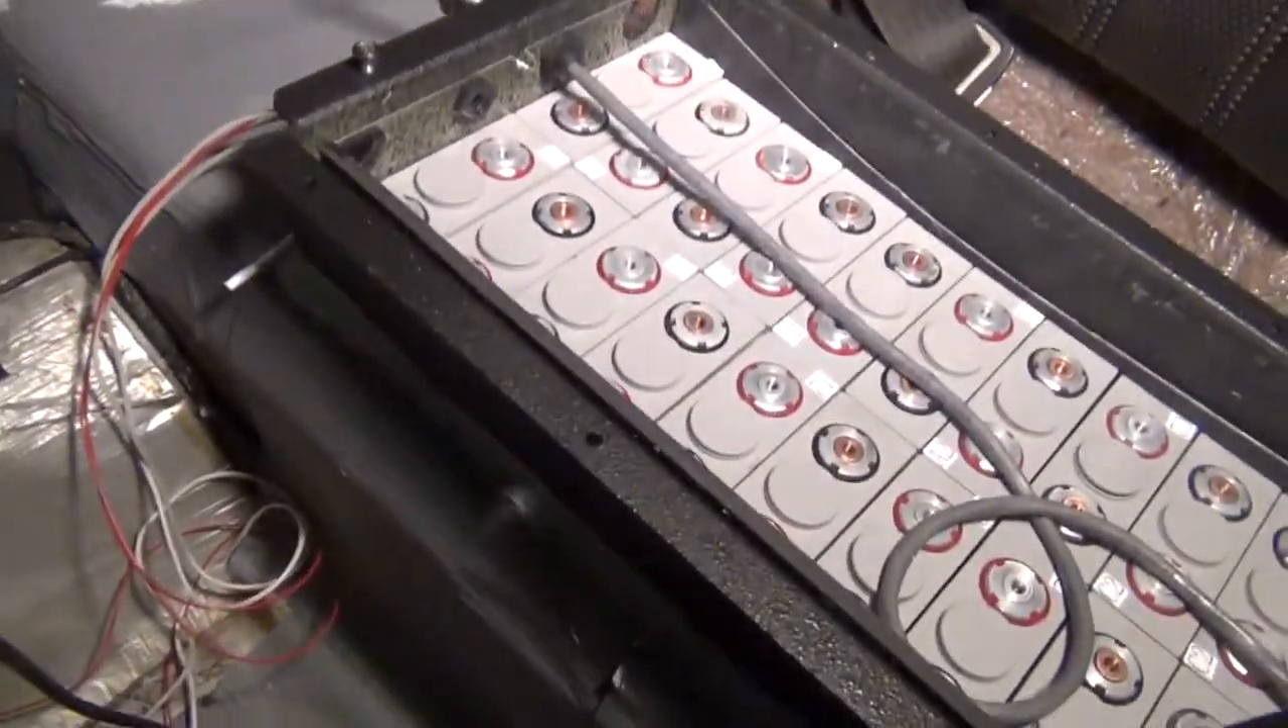Here are the rear seat boxes that have all the batteries now in them.